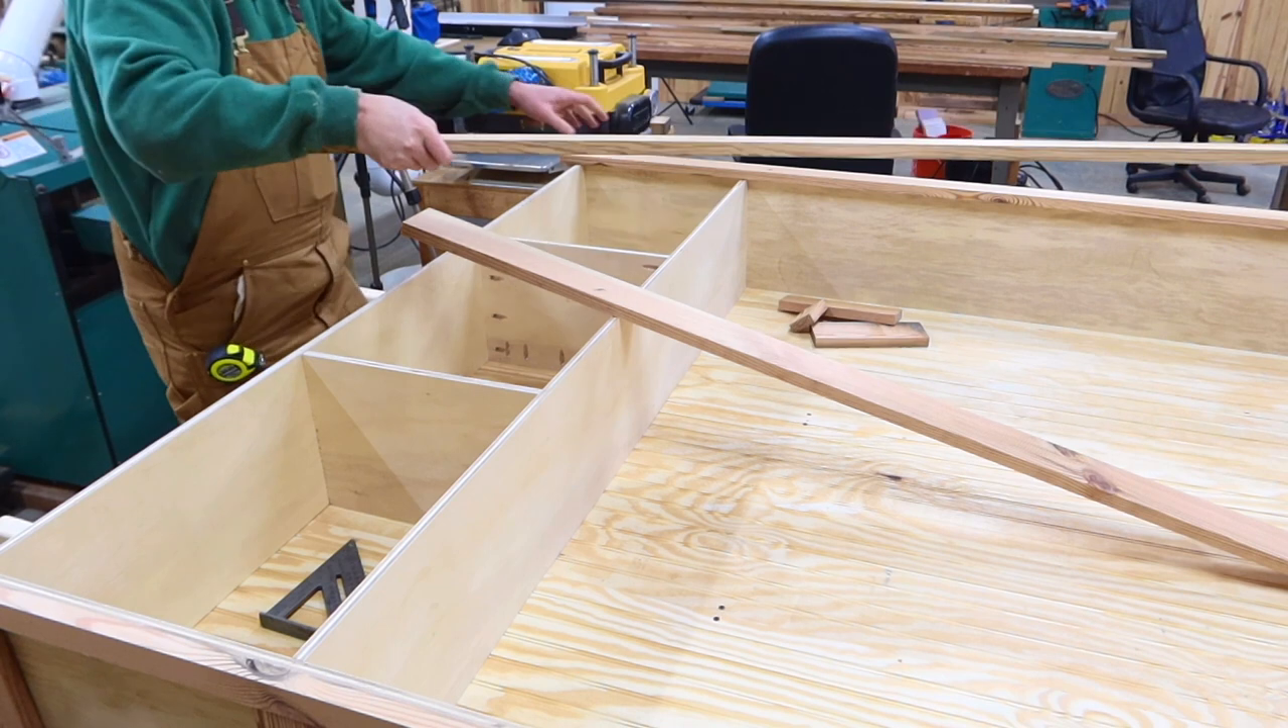So with our cubbies in place, it's now time to make our face plate for the whole unit.